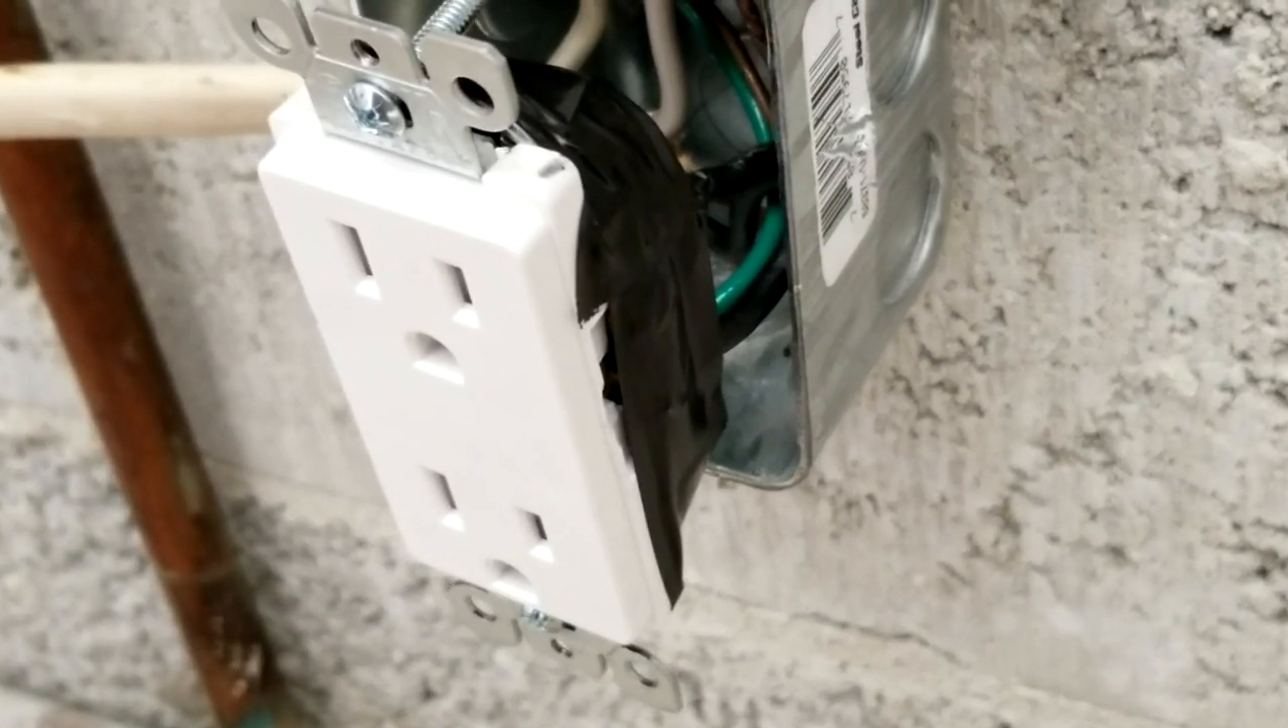There is our final product all taped up with the electrical tape.